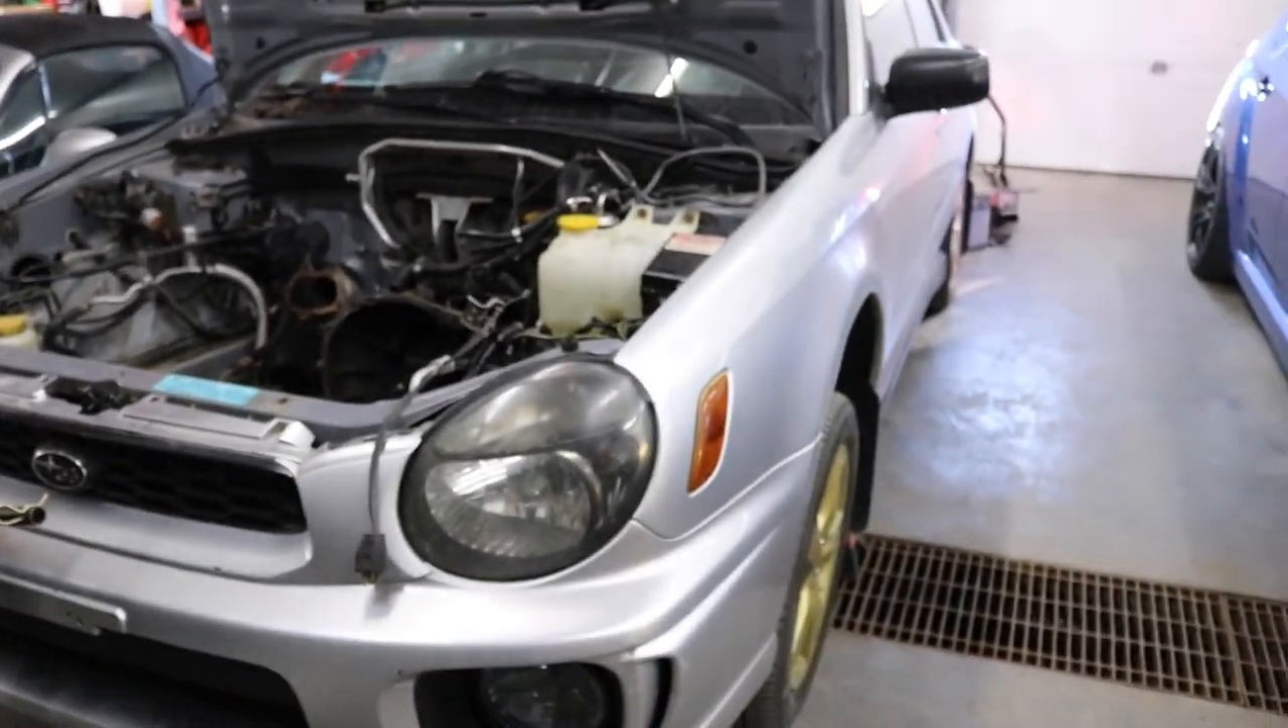We got the engine pulled out of the WRX. We still got a whole bunch of work to do on this thing.